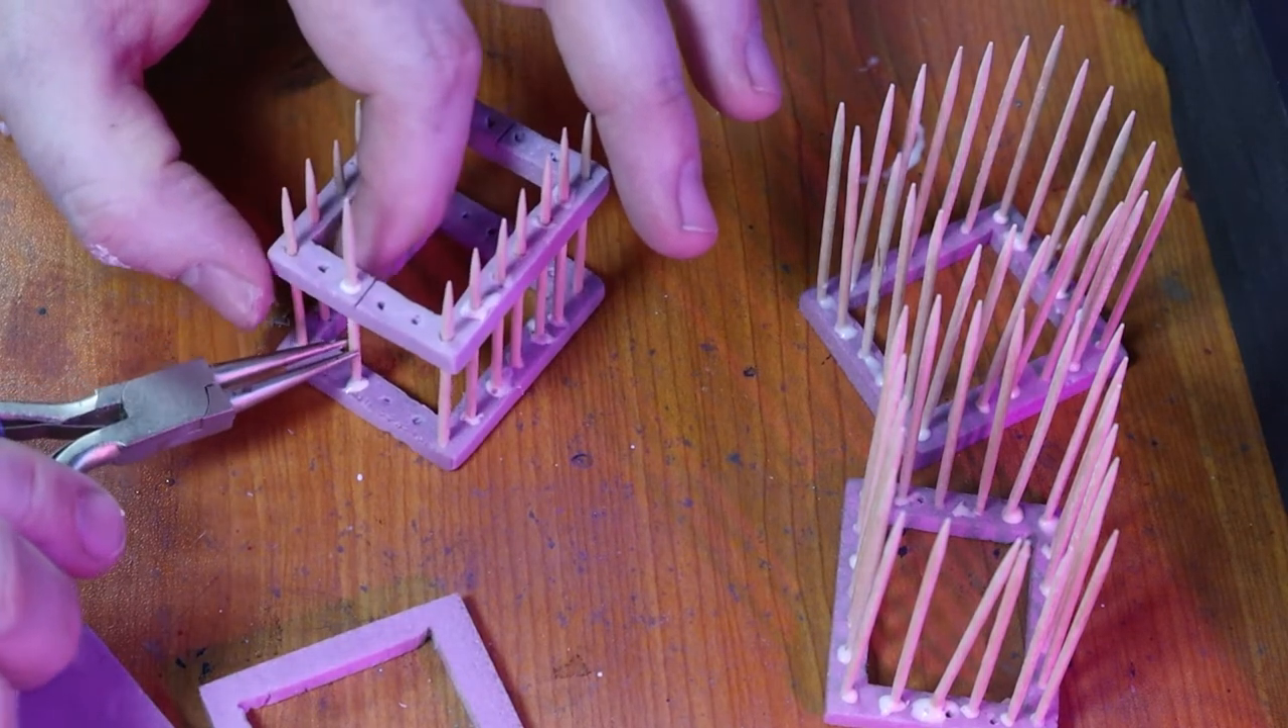I've drilled the holes and in the rectangles and just slid the toothpicks all the way through.